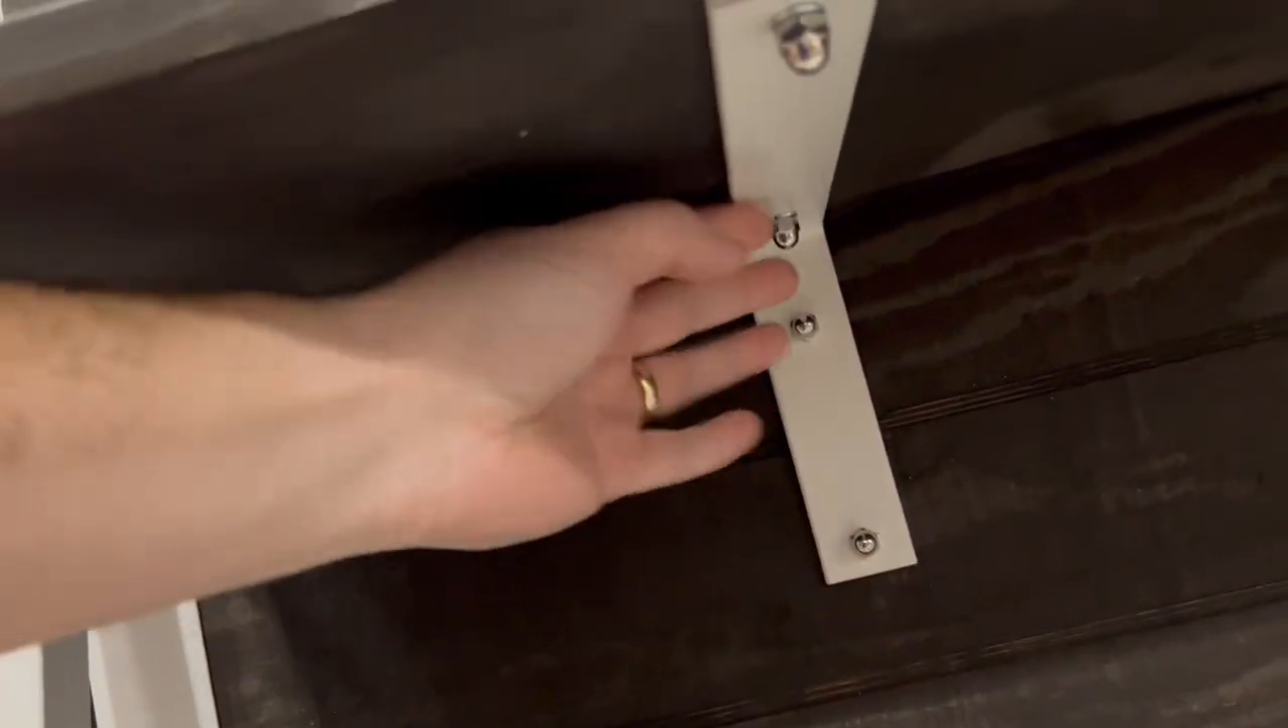We got the acorn nuts underneath to match.